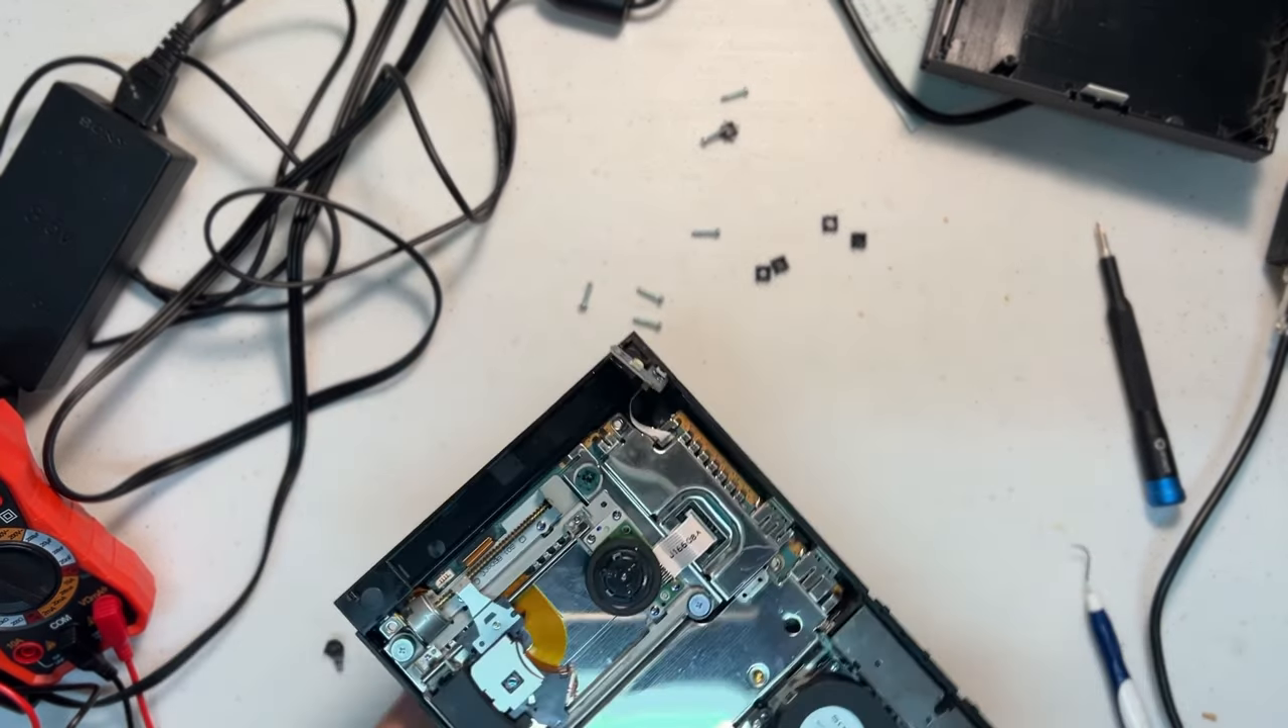And with the top shell removed, we can see the very clean-looking inside of our PlayStation 2 Slim.